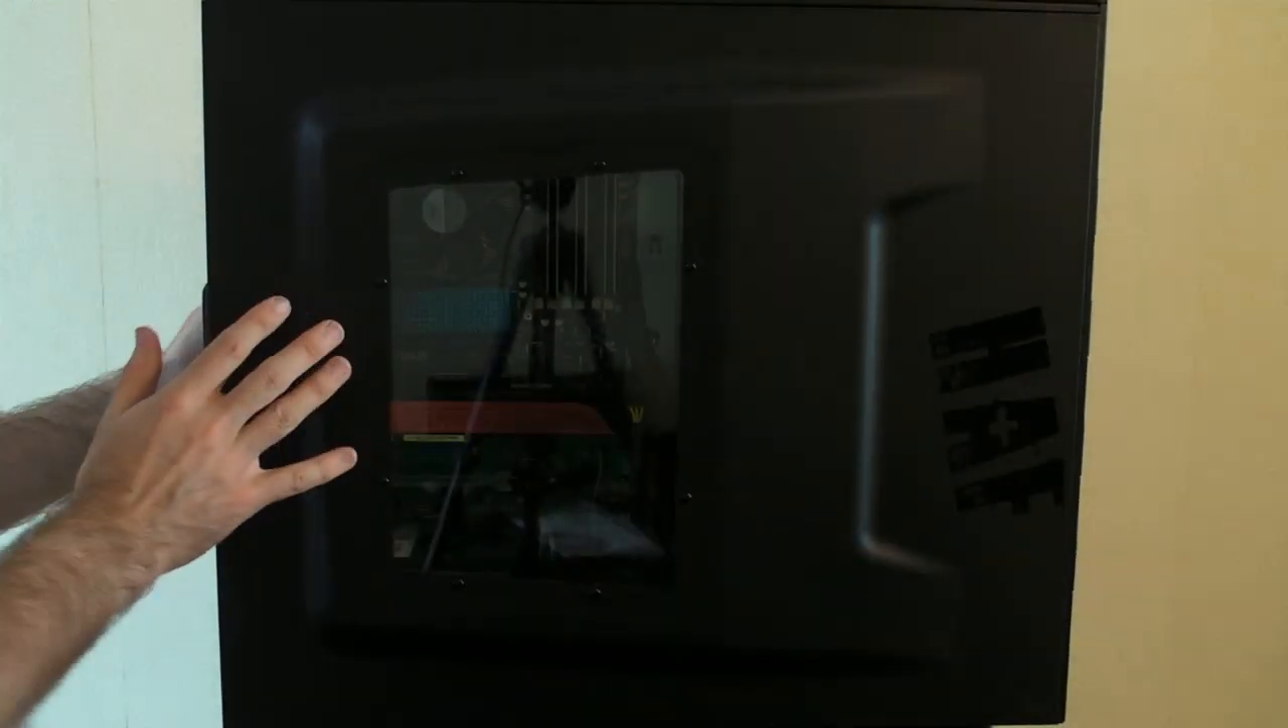Side cover has gone on so so easily as well.